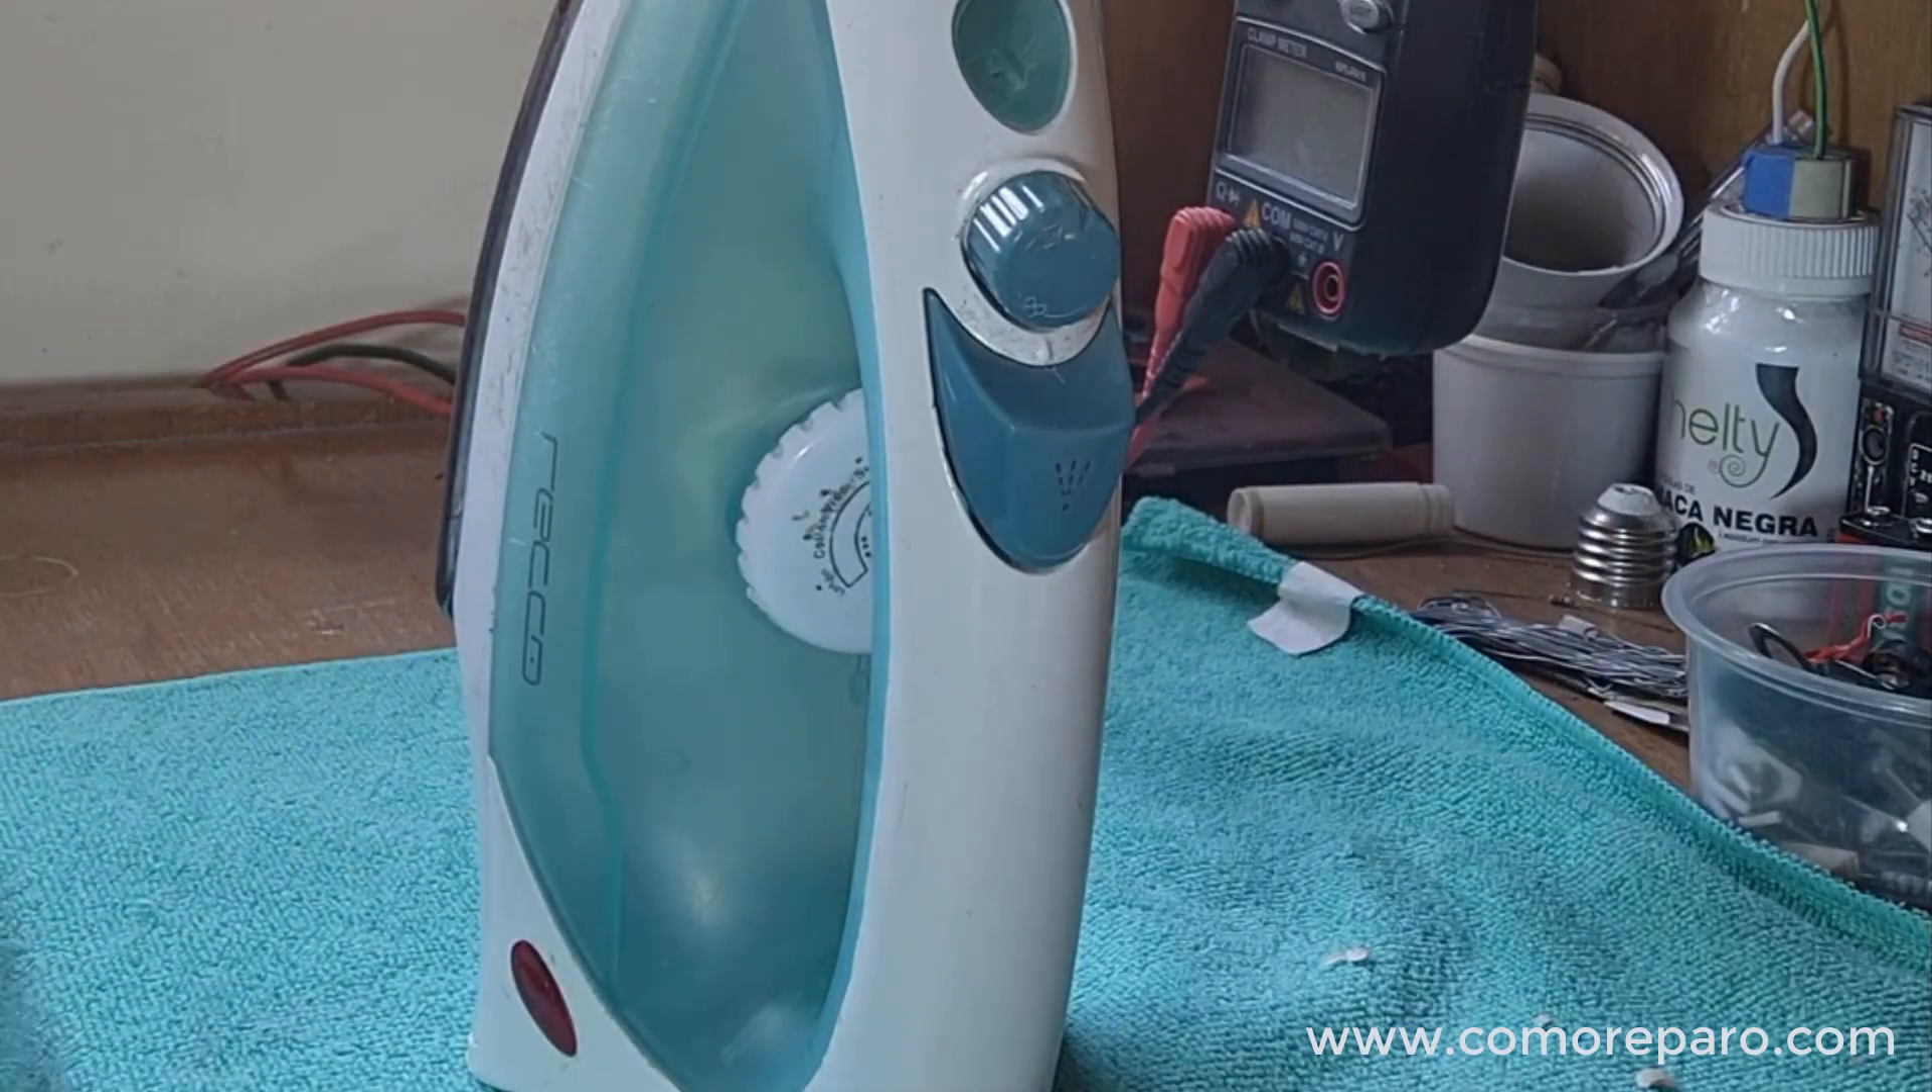Ahora ya se terminó de armar la plancha está armada totalmente.